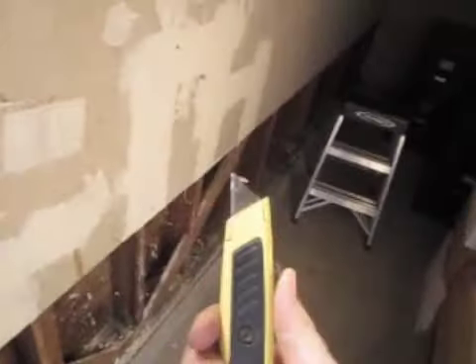We were here earlier, we removed some sheetrock, and we're going to remove the rest of the sheetrock on this wall today.